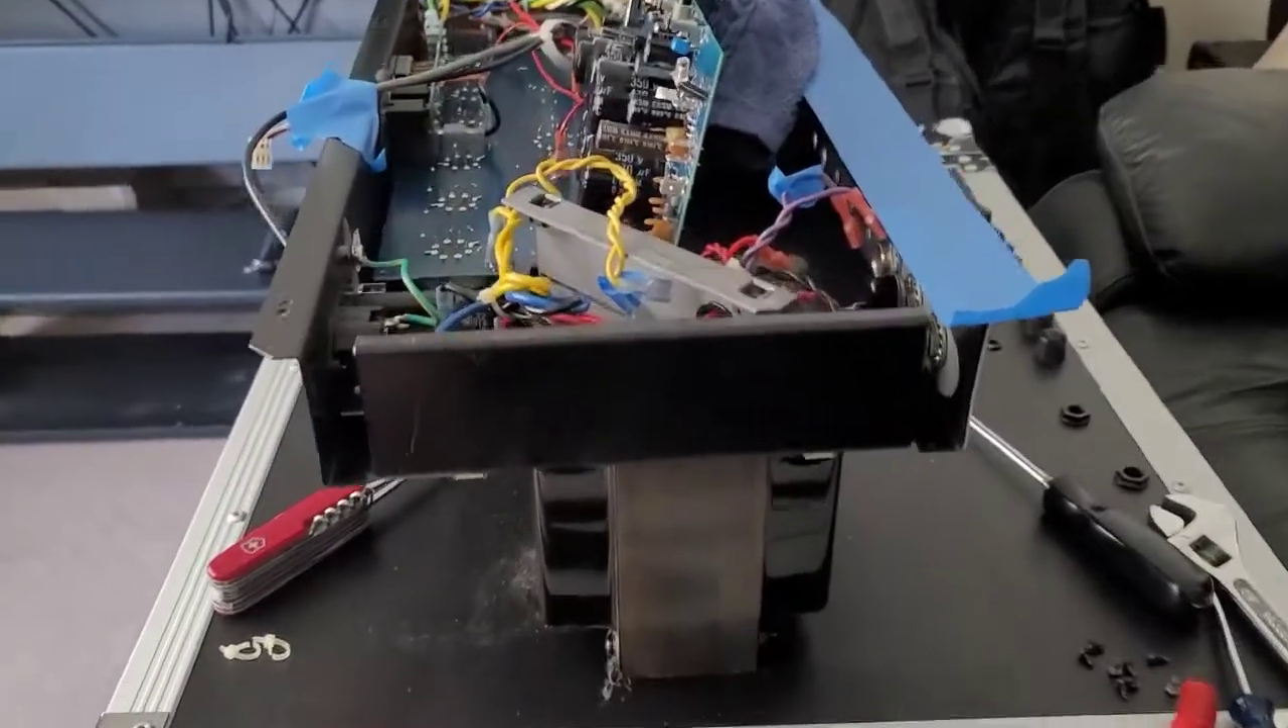And as you can see I've already taken the amplifier out of its casing there and it's a lot of work to get to this point.